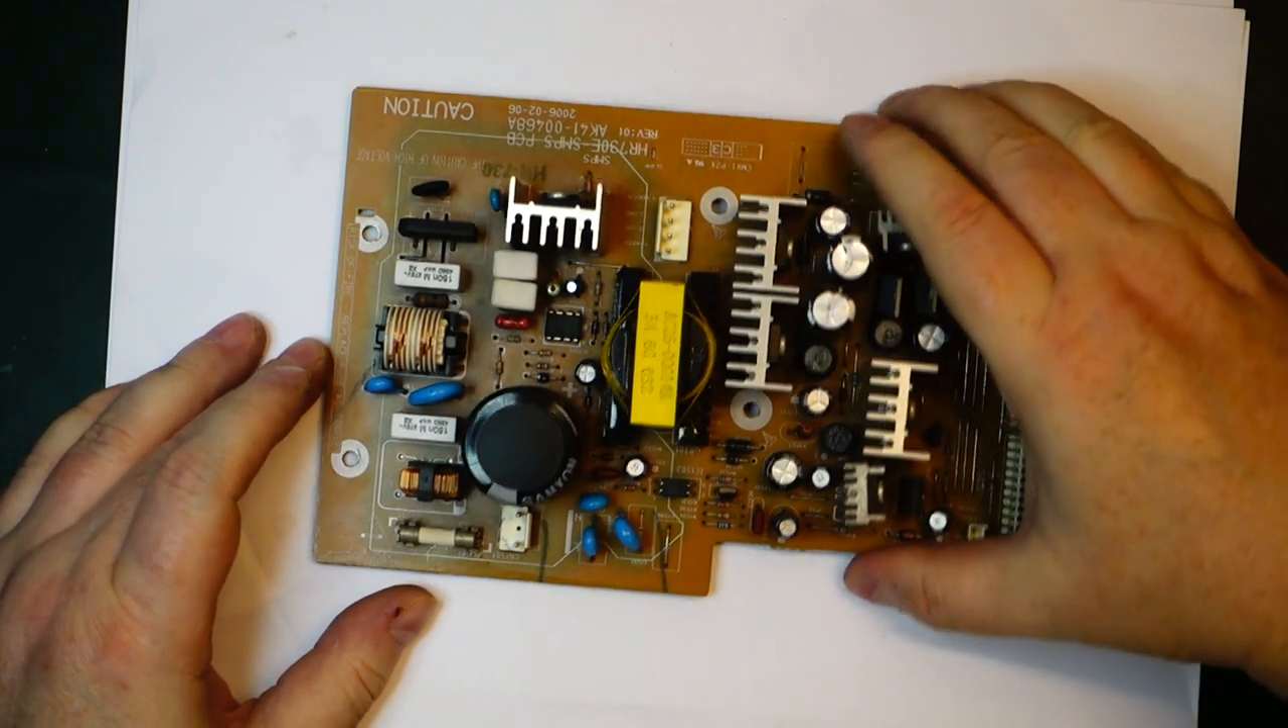I removed the power supply board here and I just cleaned it off a little bit.